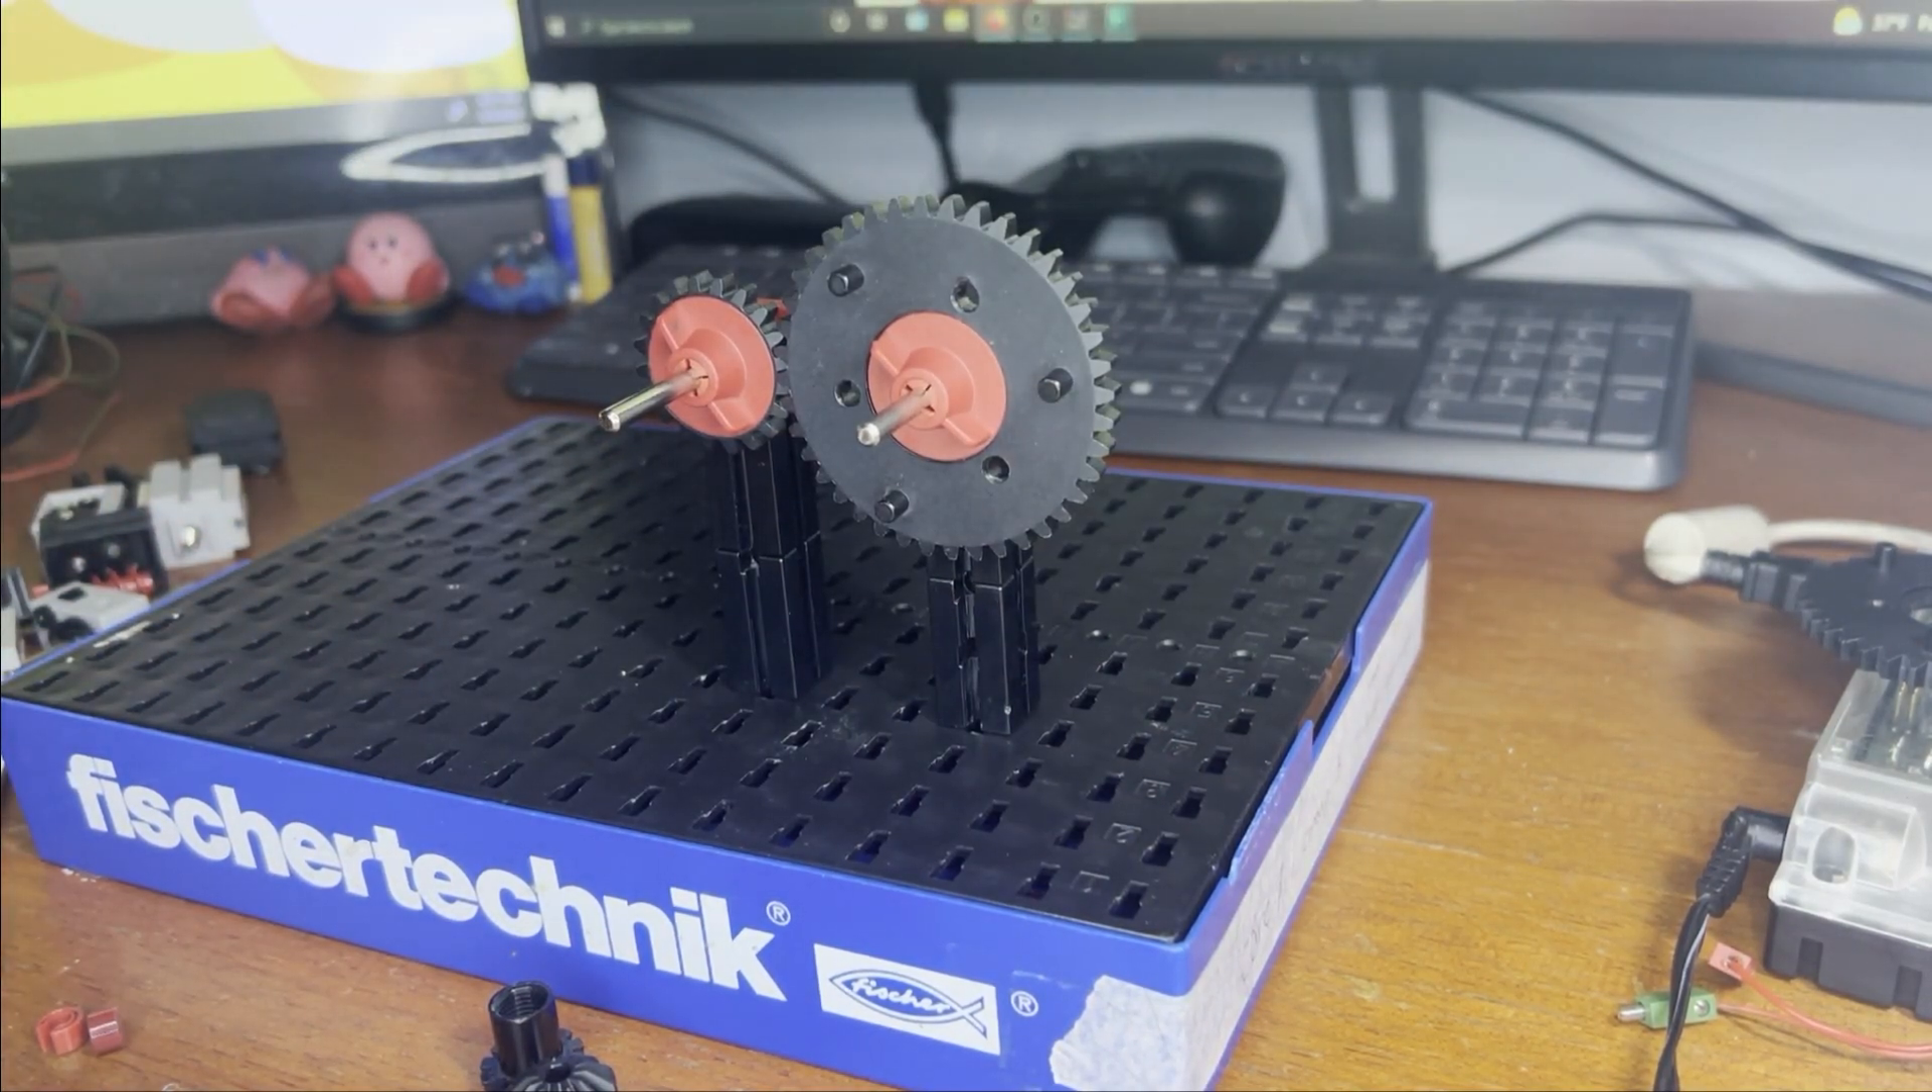So now here we have built a simple gear train.